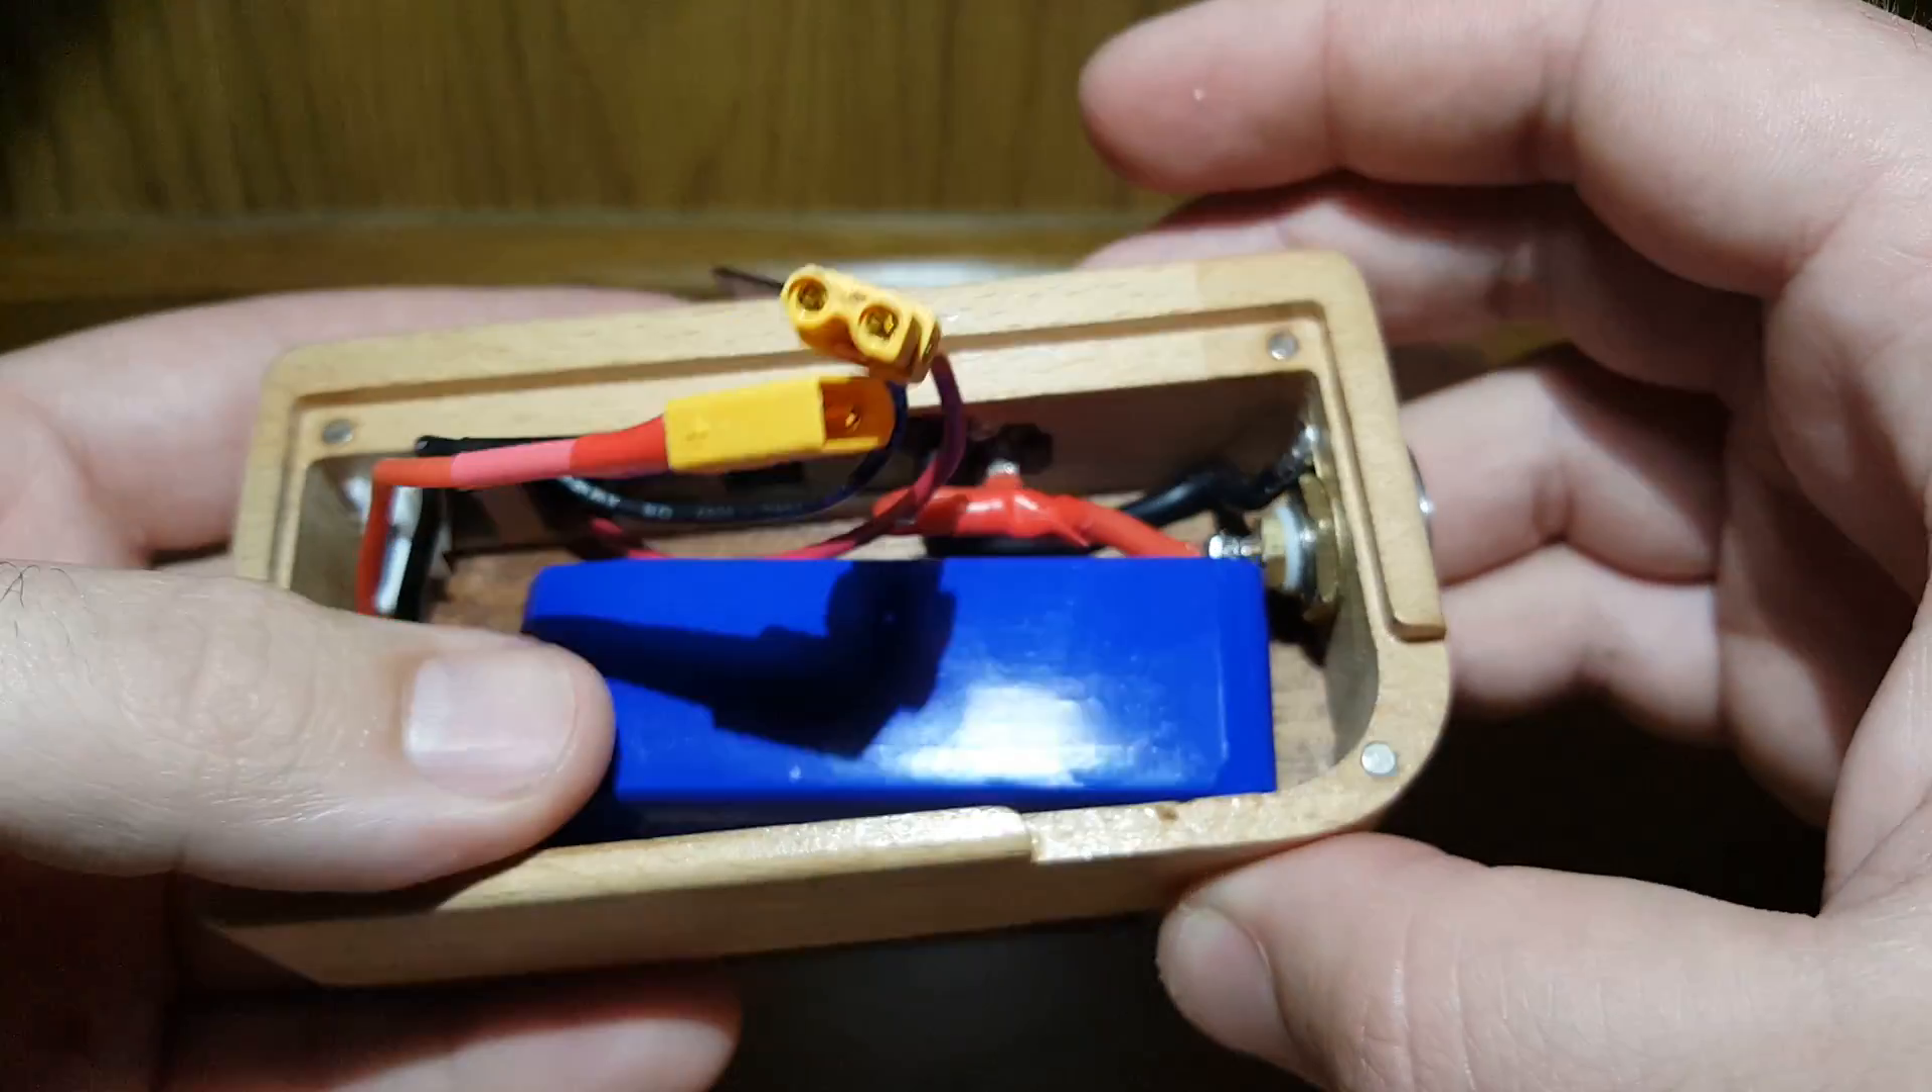This battery's got tons of space in here plenty of room it actually just barely fits this direction.